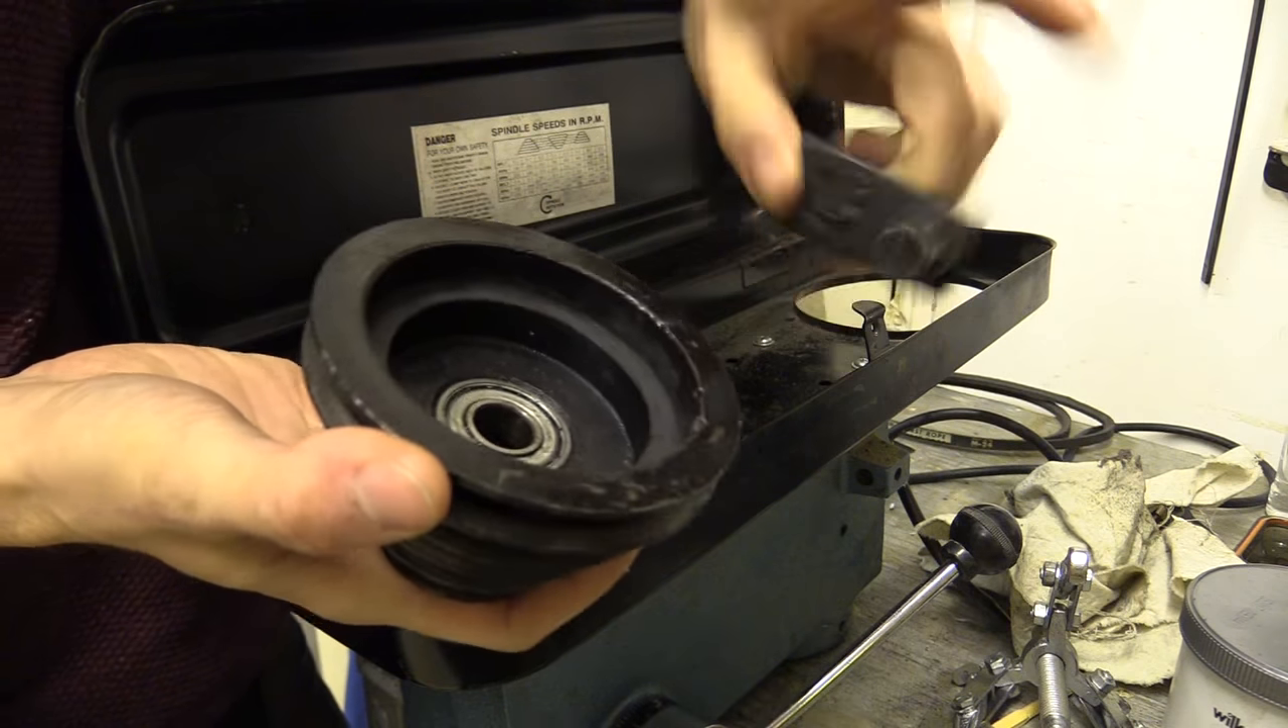Ok I've already taken this pulley off here, the jockey pulley and the piece of metal that it sits on.